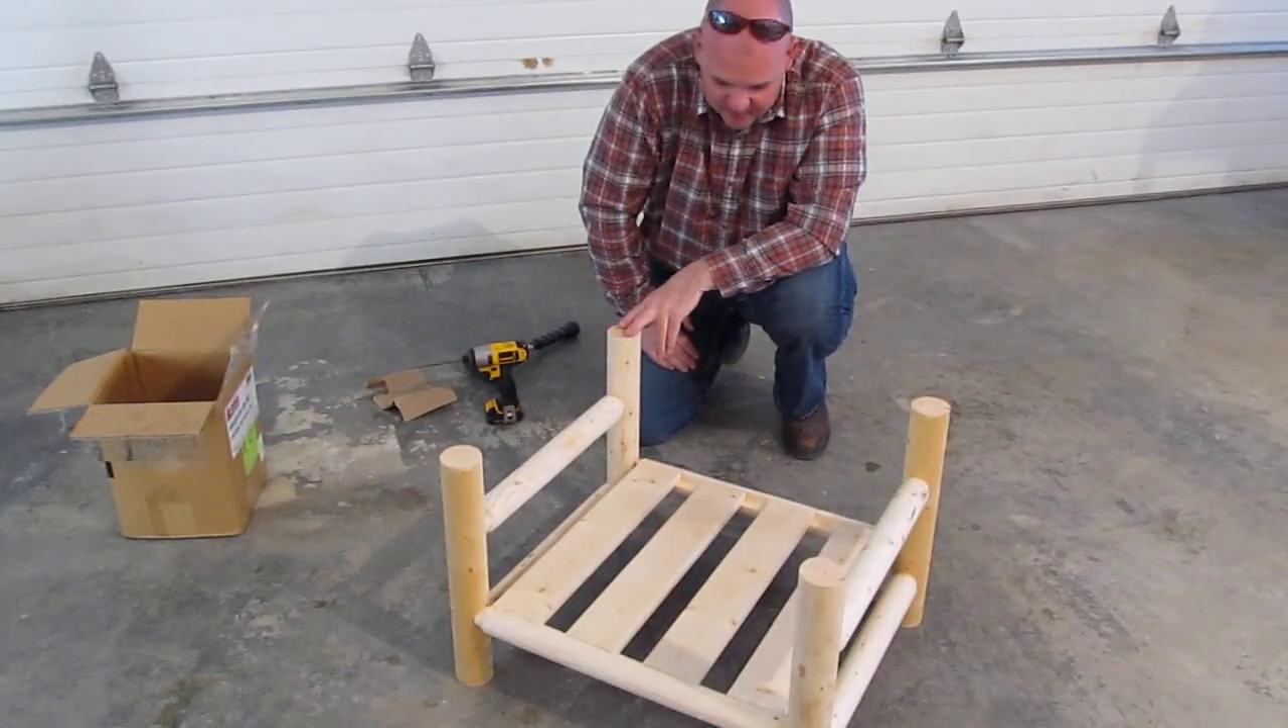And that completes the assembly of the log dog bed.